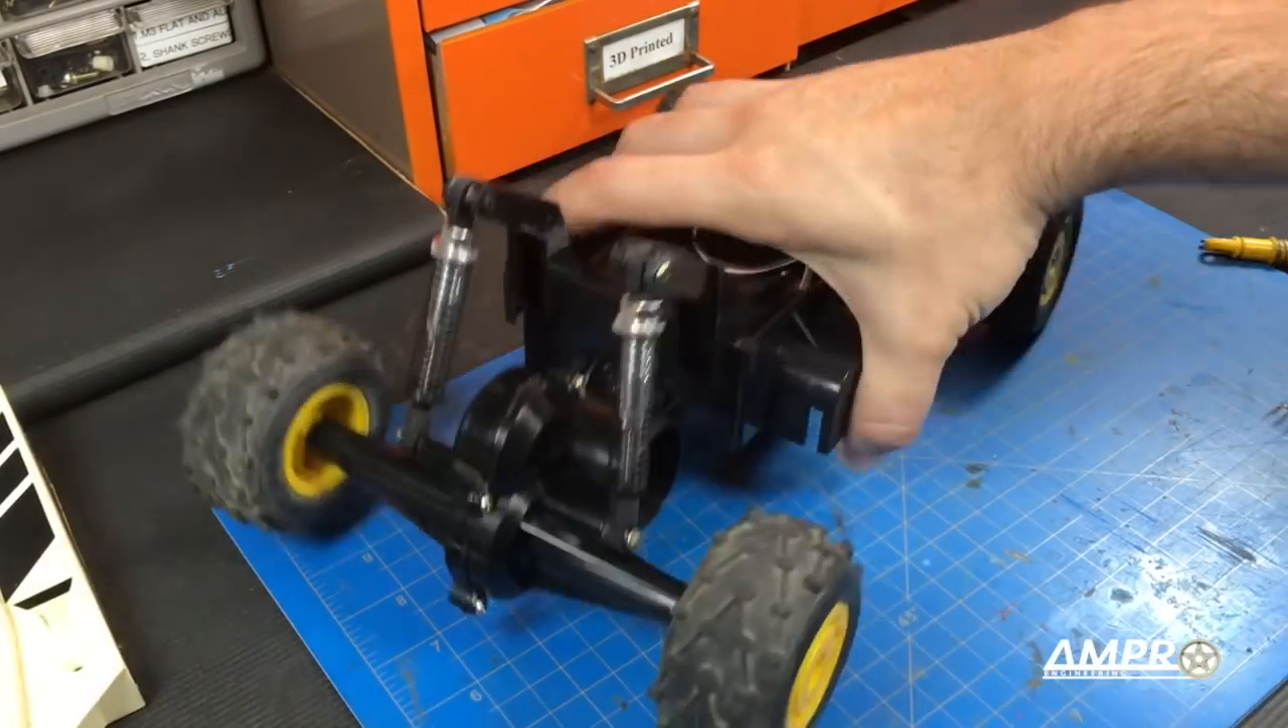Anyway, the rear suspension is in. It's quite nice, actually.